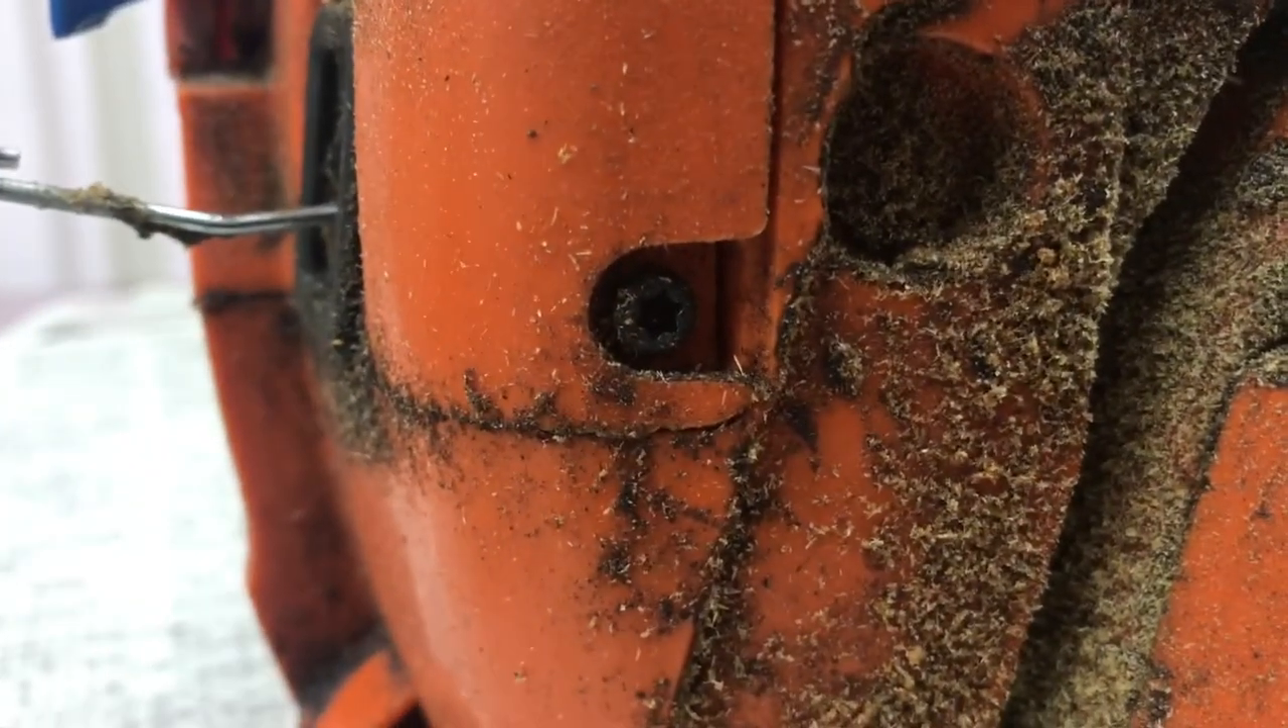I've got one more screw to take off, that one right in the middle and that's a Torx 20.